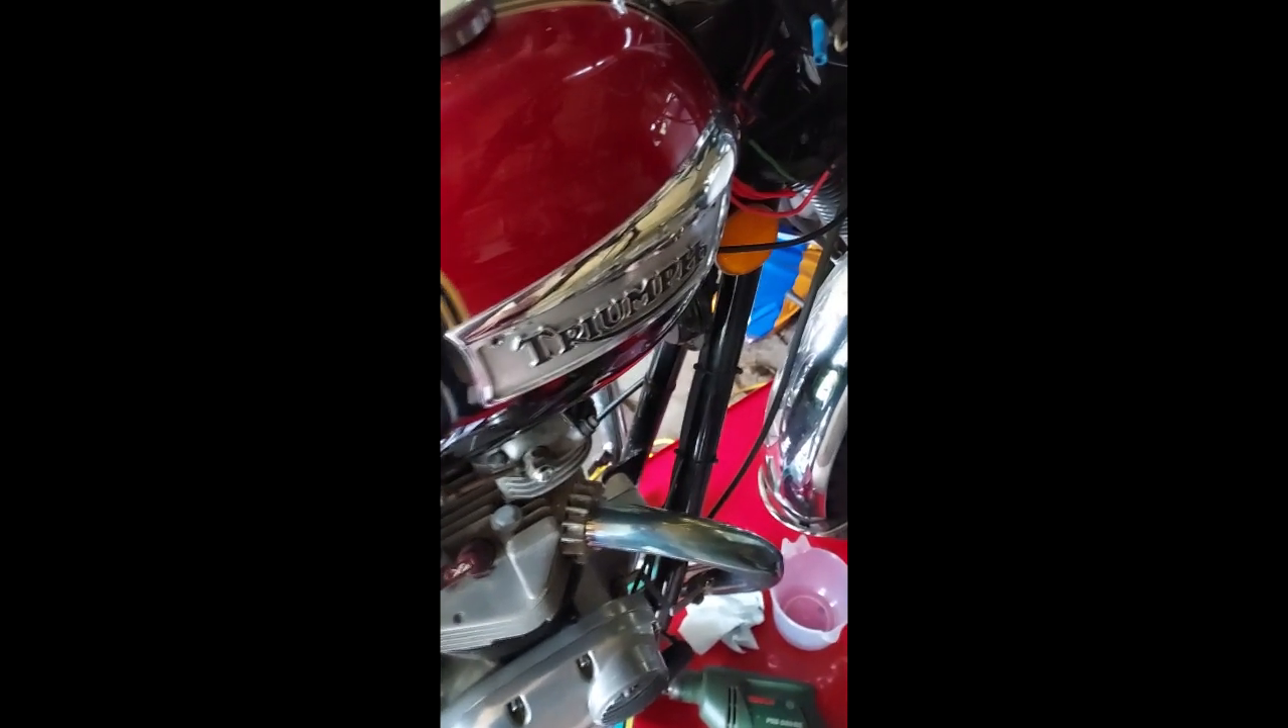Here we are in the garage again and the tank's back on.